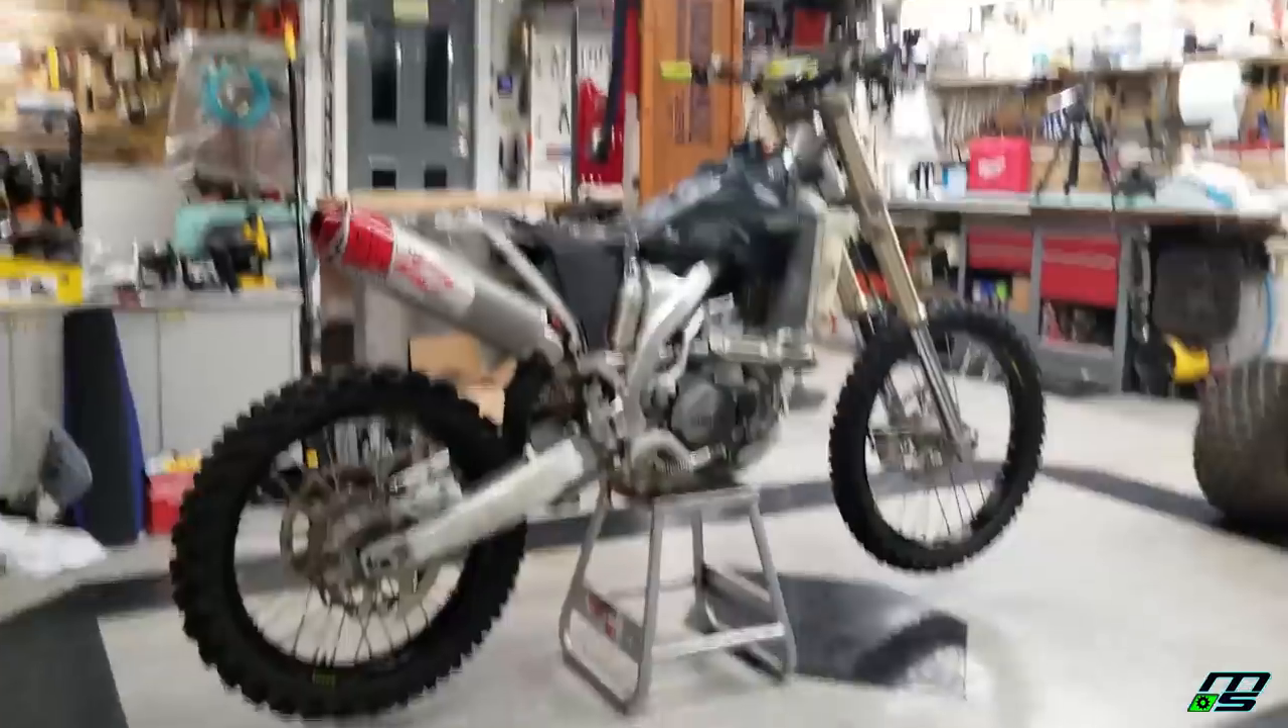And the pipe is looking a little bit better now that the back tire is on there.